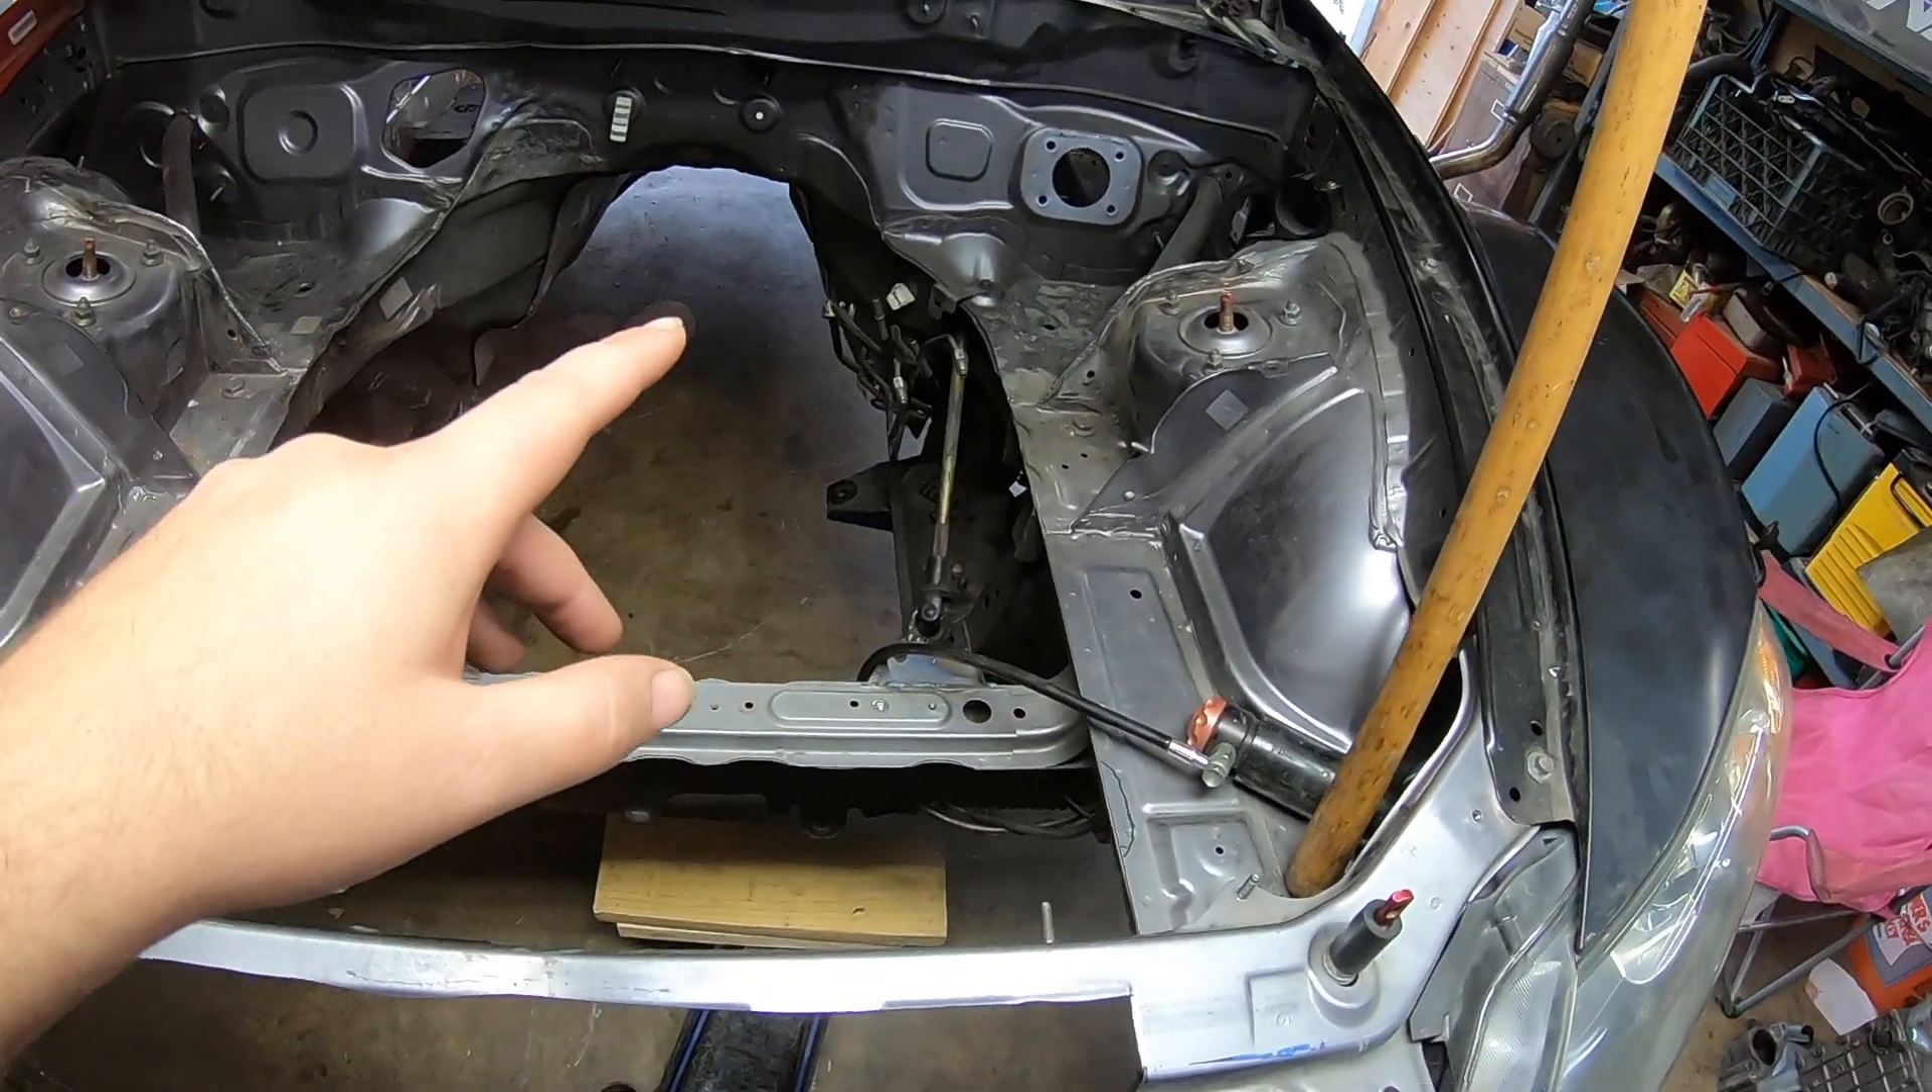We pretty much got everything out of the engine bay except I got my external reservoirs from my coil overs.